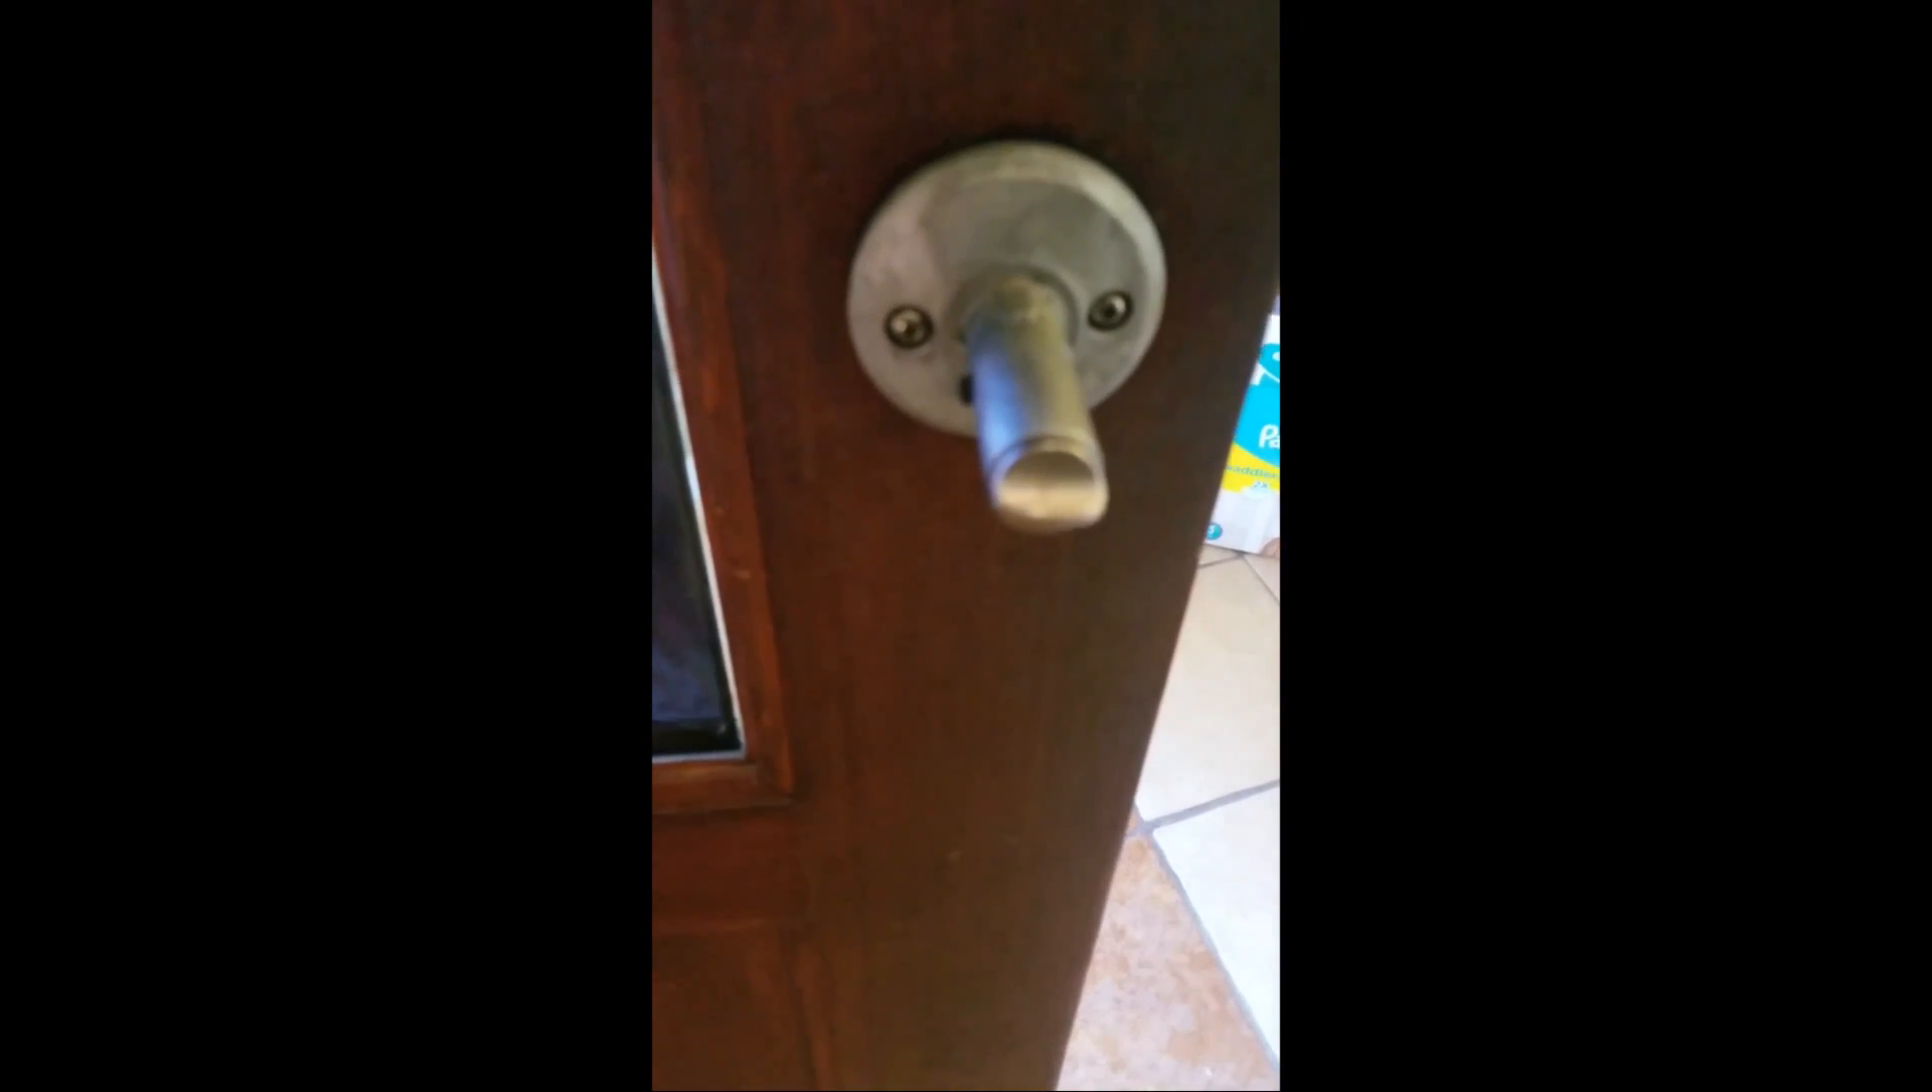Entonces ya tenemos aquí los tornillos puestos.